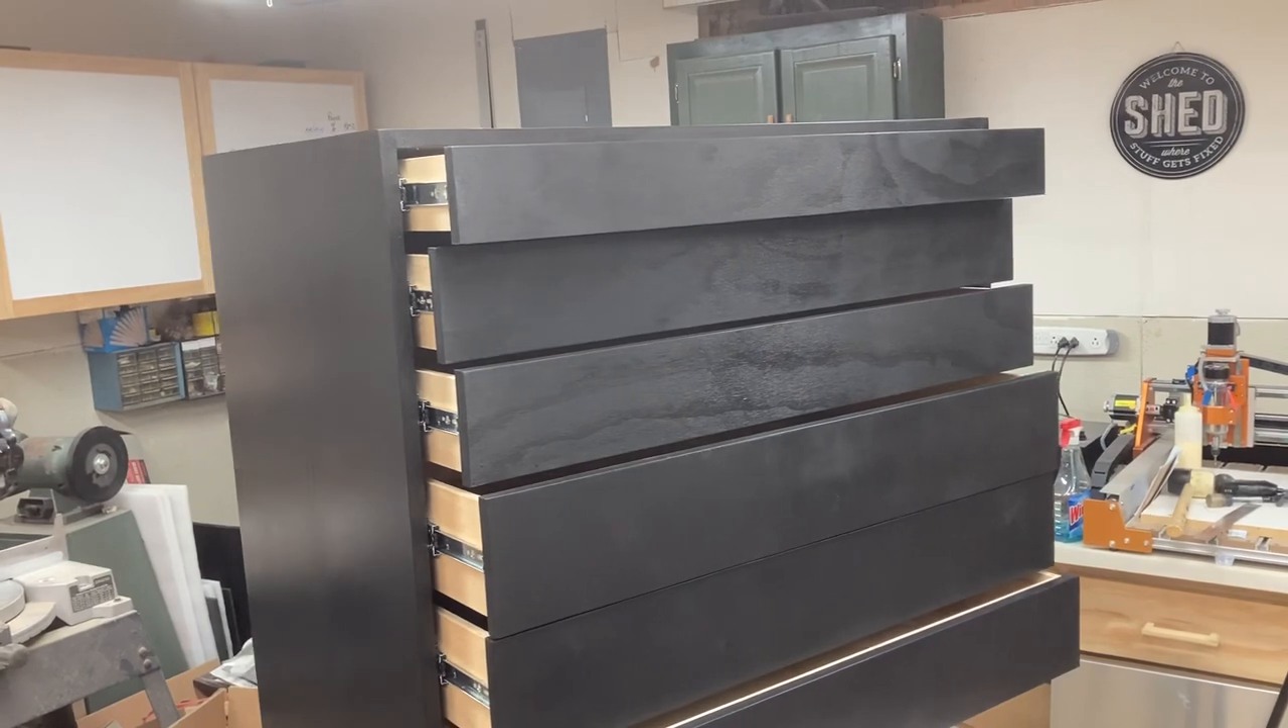And after just a few minutes, I have all of these drawer fronts installed.